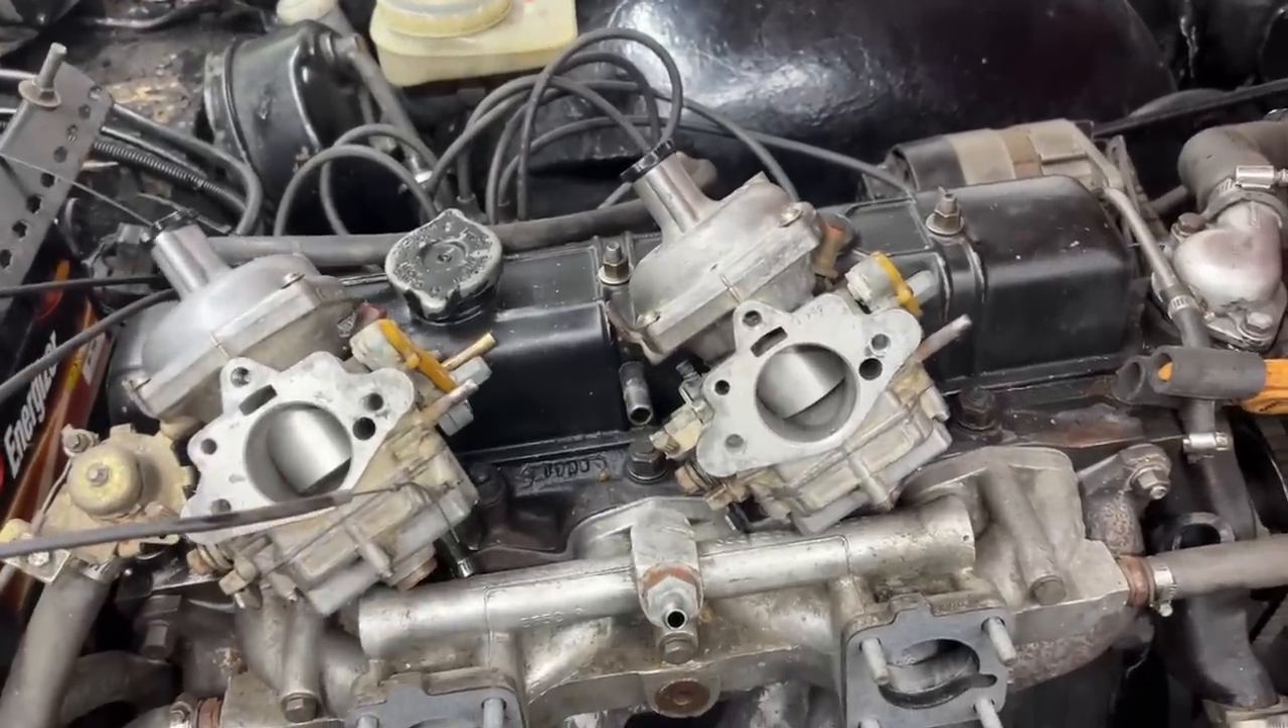All right so both carburetors are now assembled.